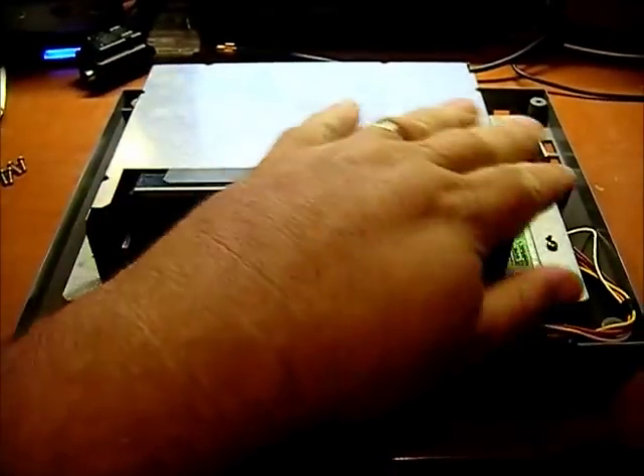Okay I've got the main shell part now I need to take off this RF shielding.